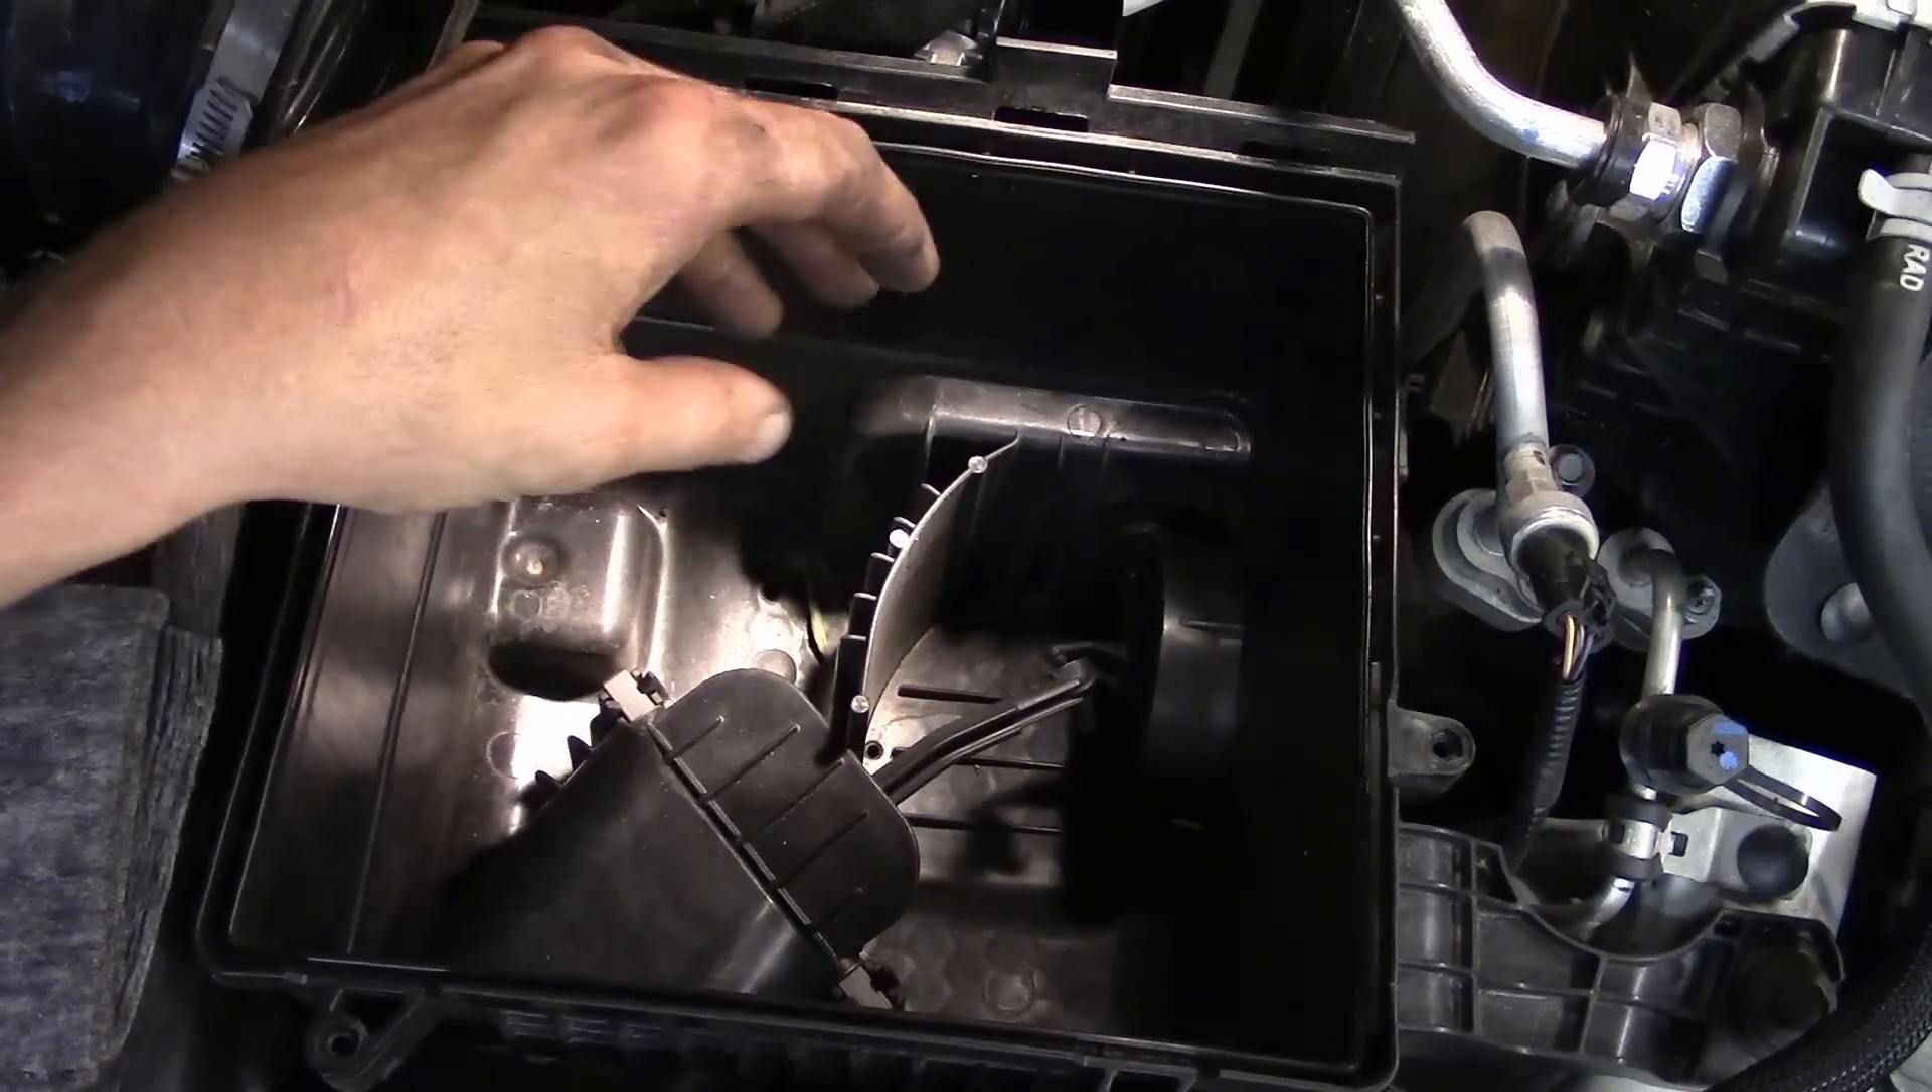So now we've got the air filter out of the way, we can look down inside the box.